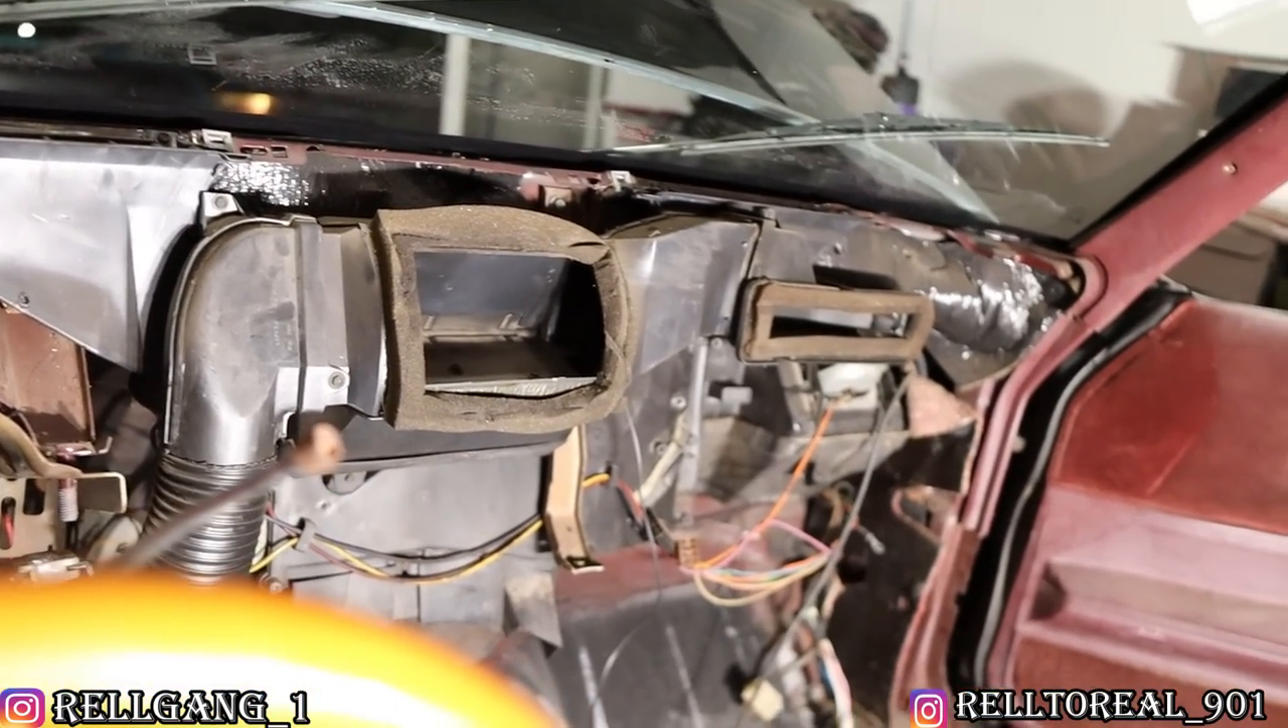So, man, as y 'all see, man, we officially got the dash out.